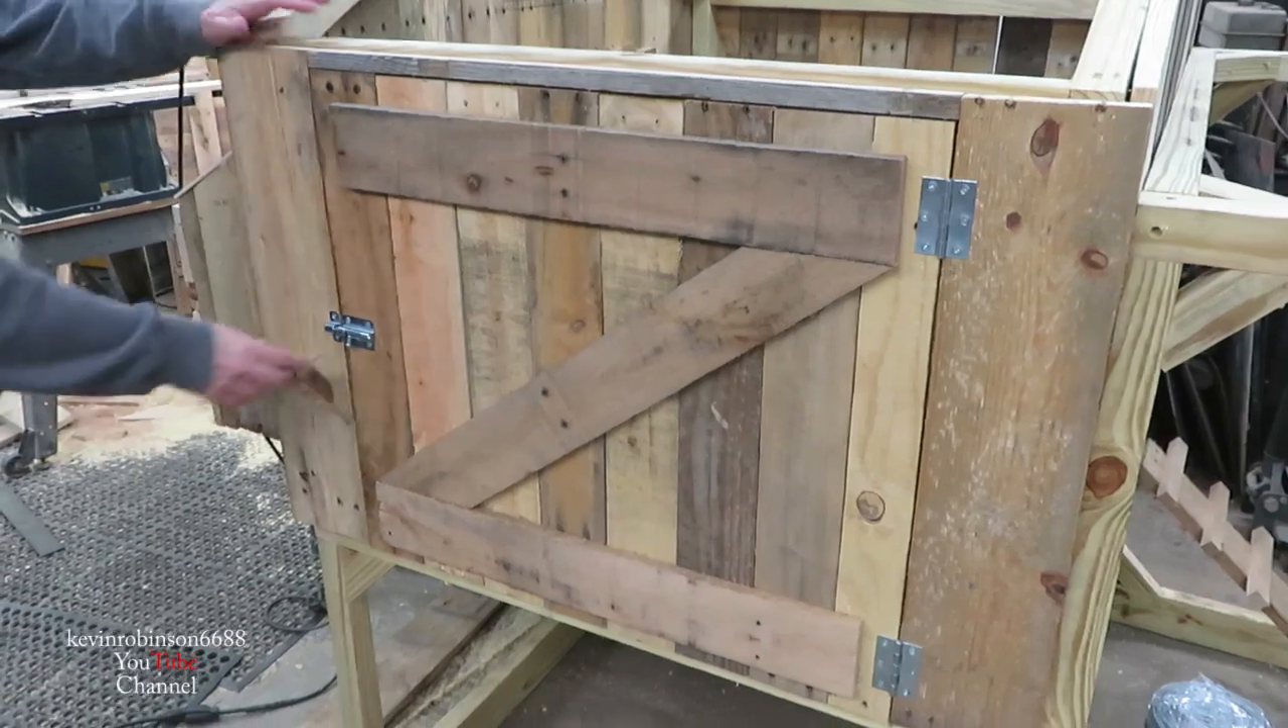Okay, we got our little chicken coop door on here.